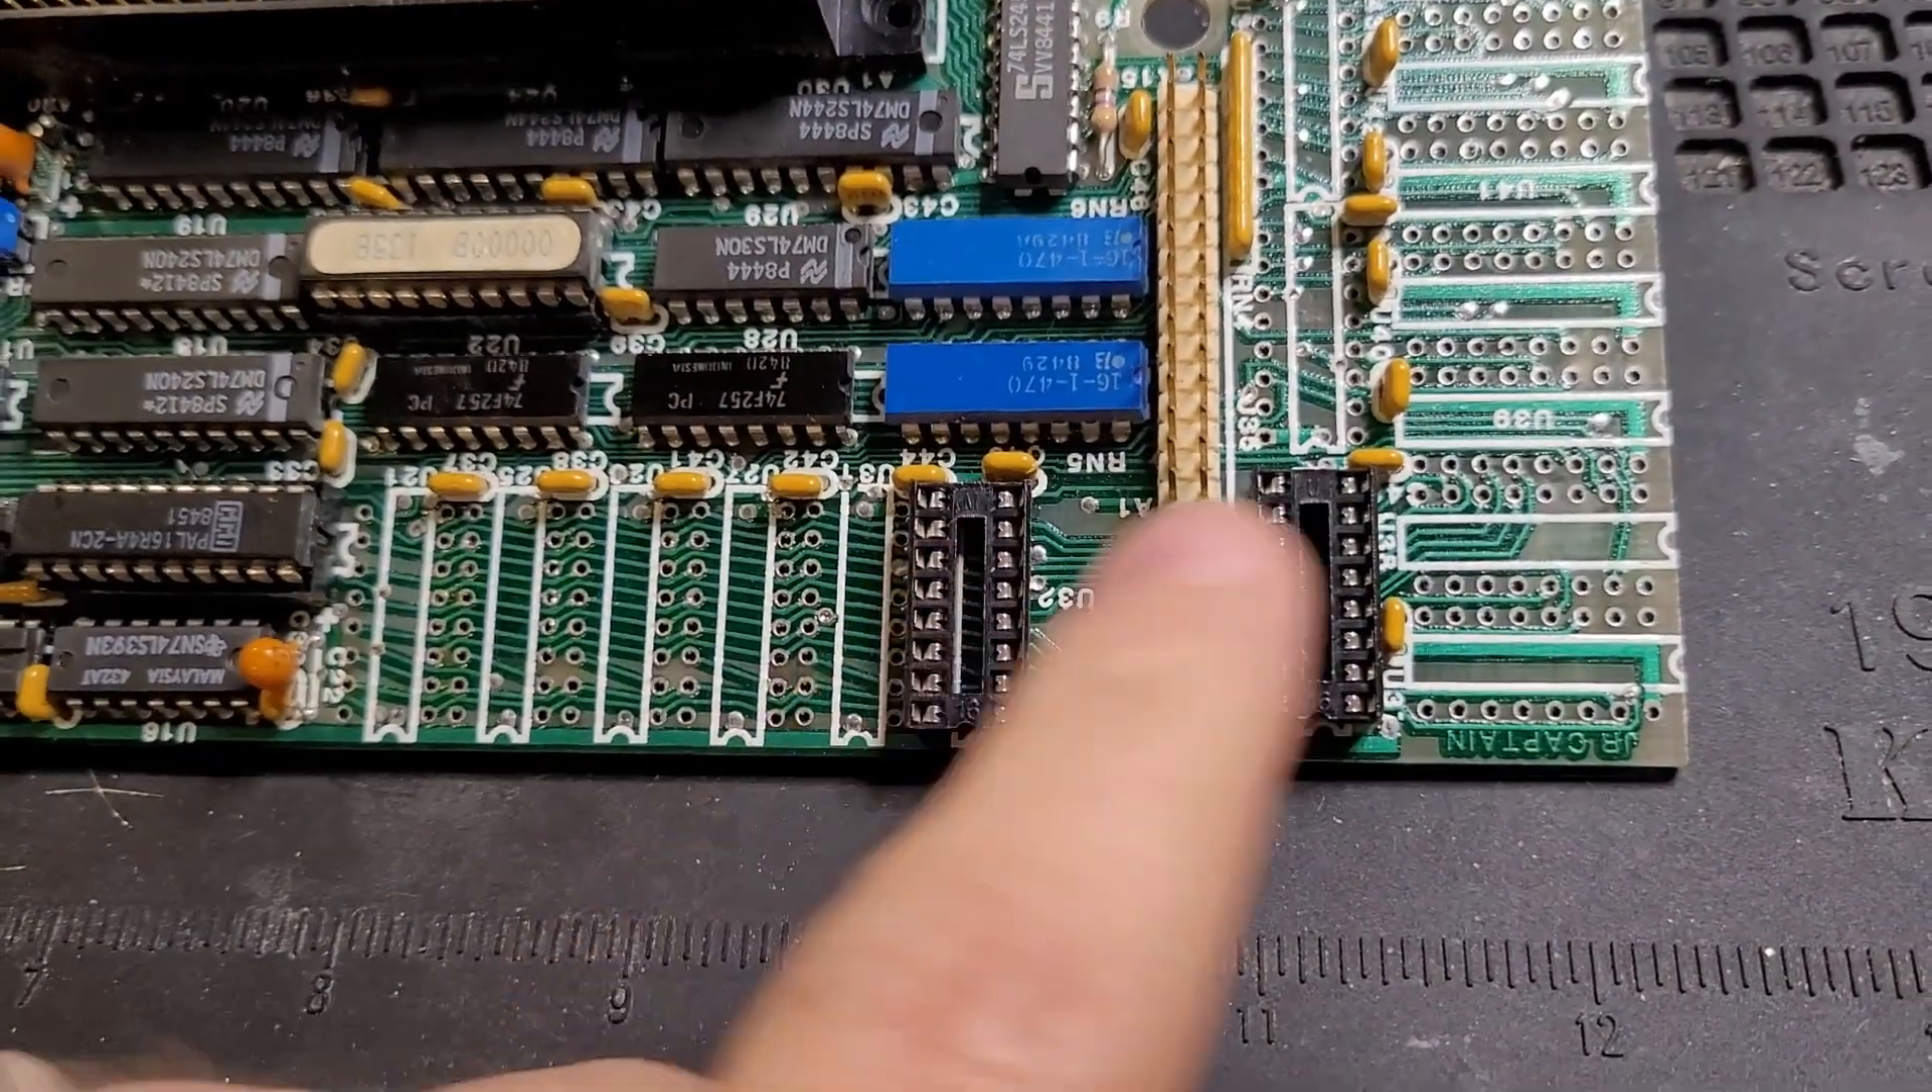I've gotten two of the 16 sockets in place here.